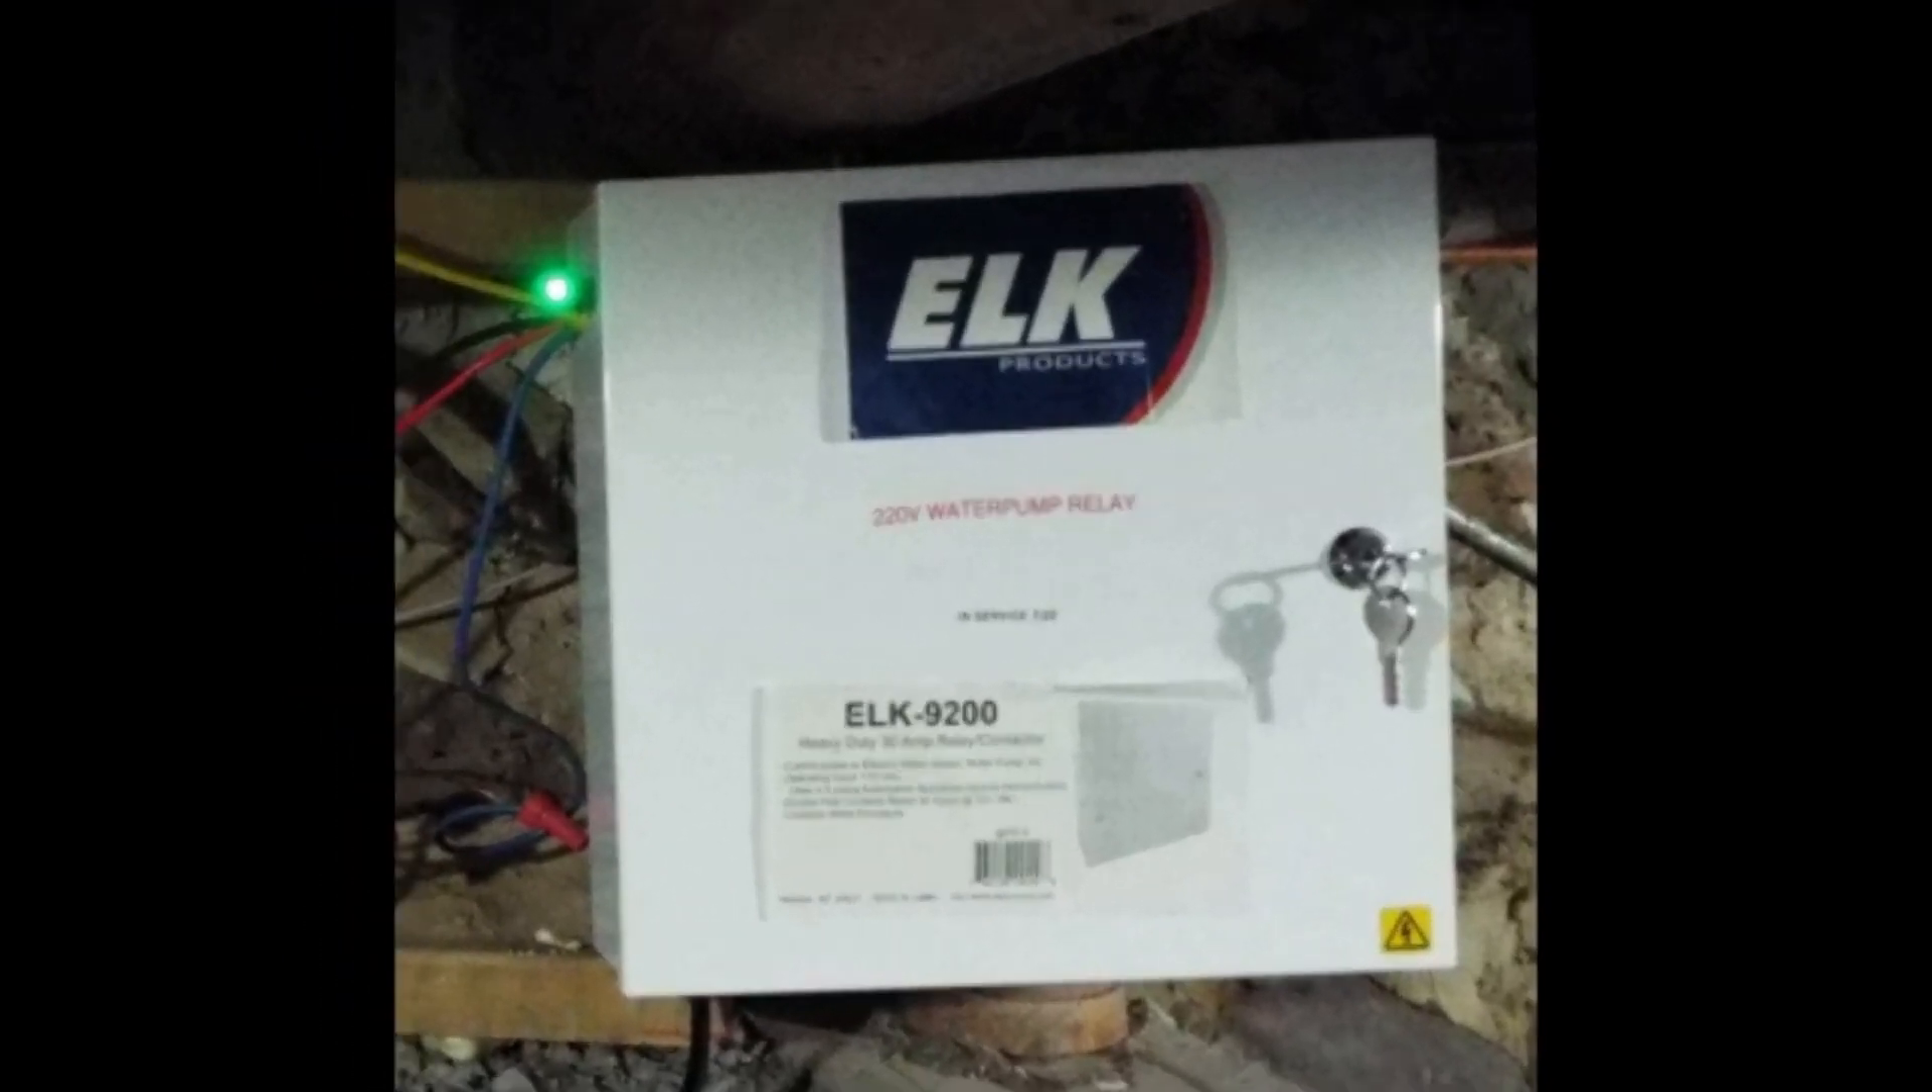We carefully peeled the stickers off the box that the 9200 came in and restuck them to the outside of the 9200 box.